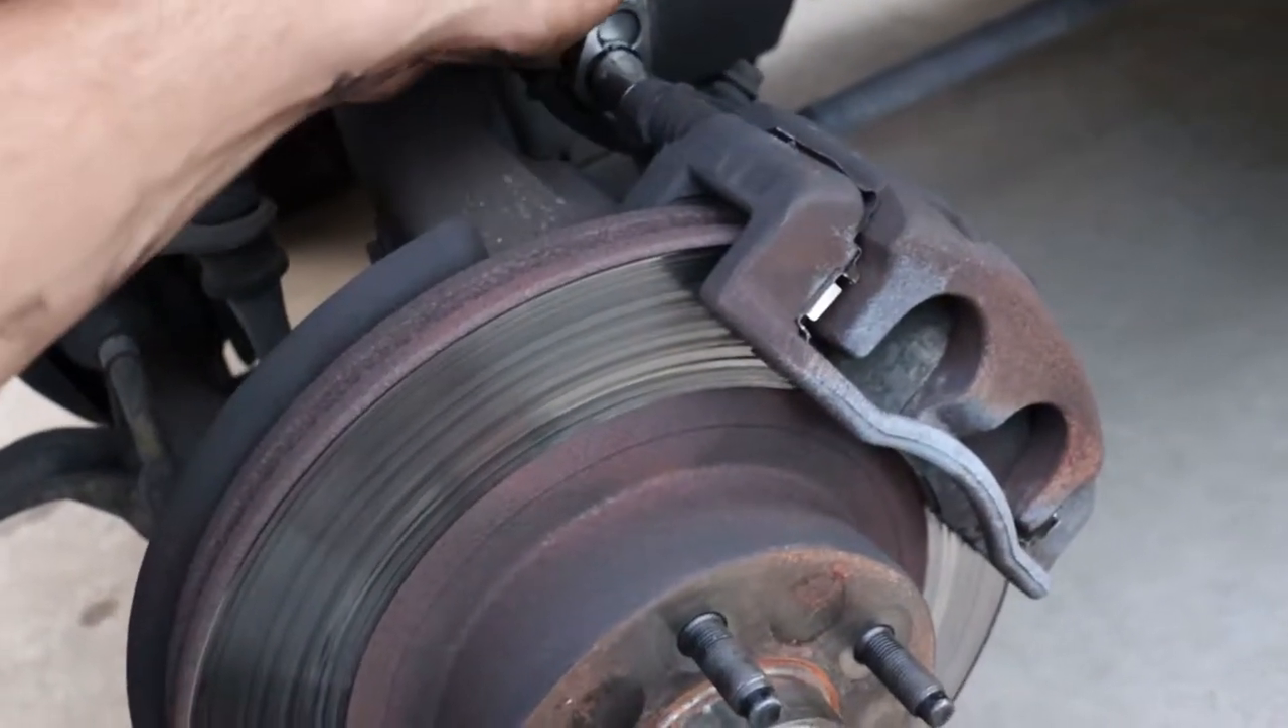Okay, so I pulled the wheel off.